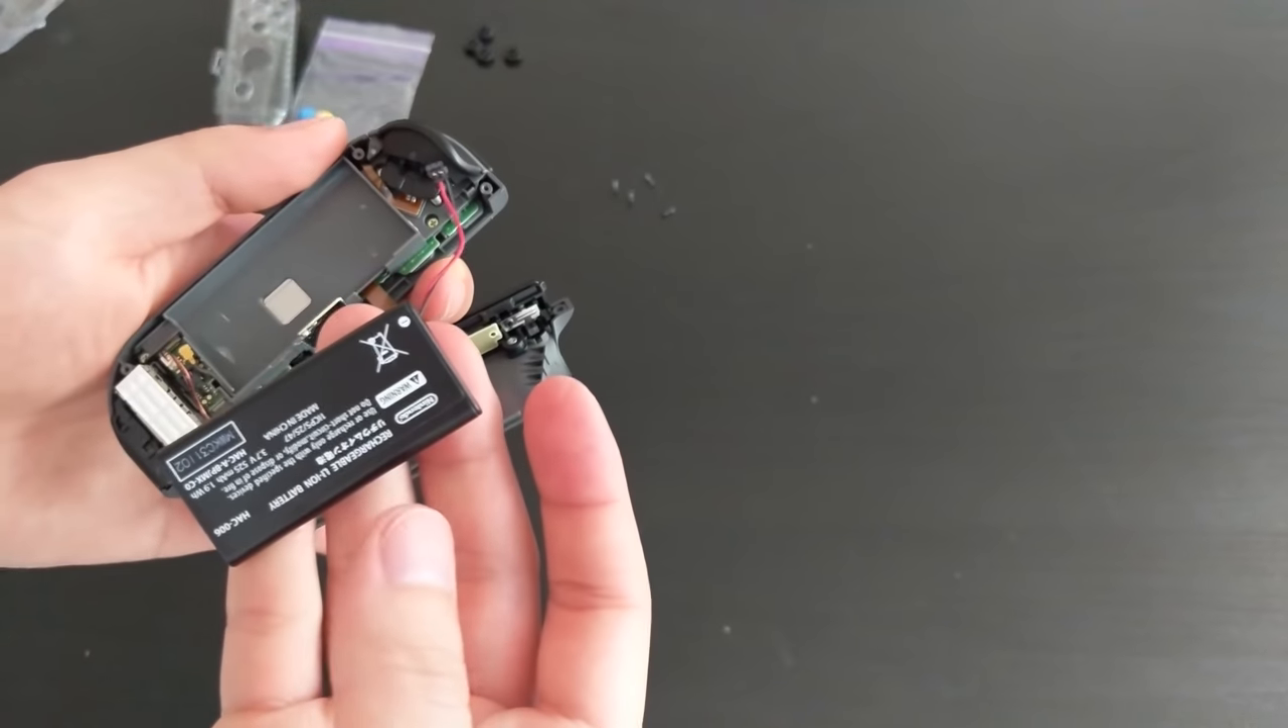And there we go. Battery is out.